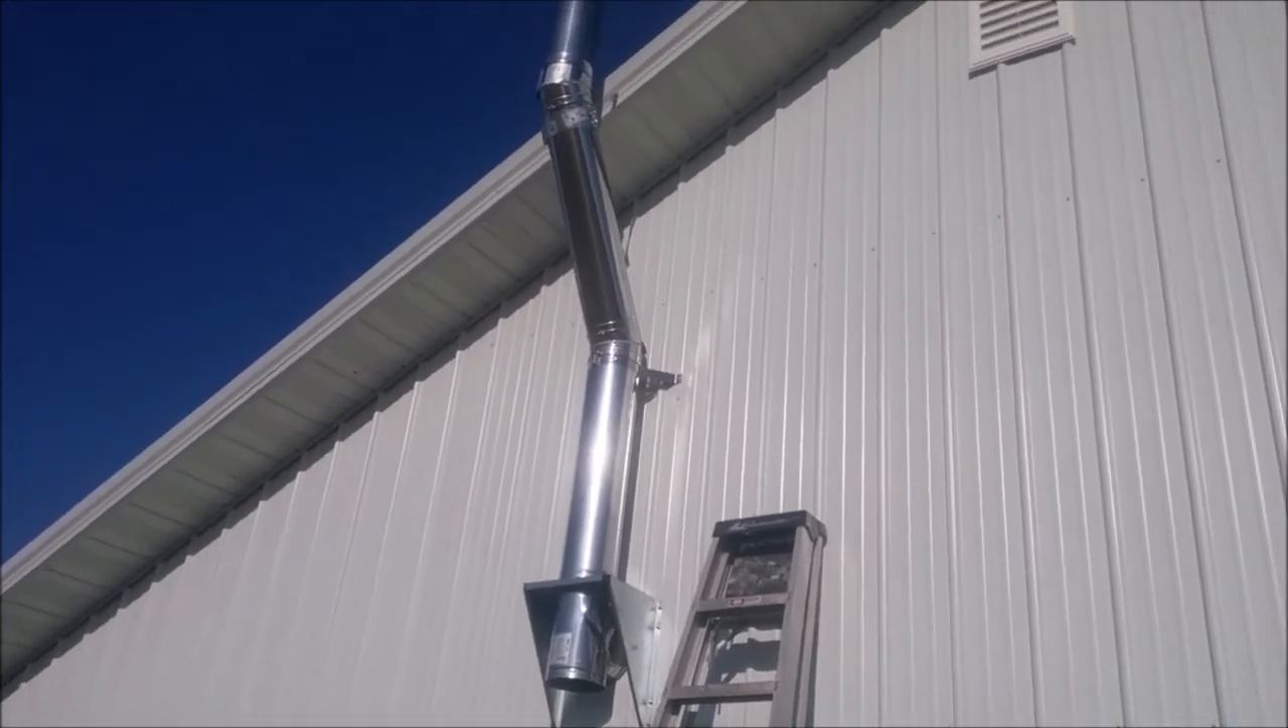This chimney has to be boxed in against the building there, guys, for it to be right. It can't stick out on the outside like it is, and I'll take care of that.